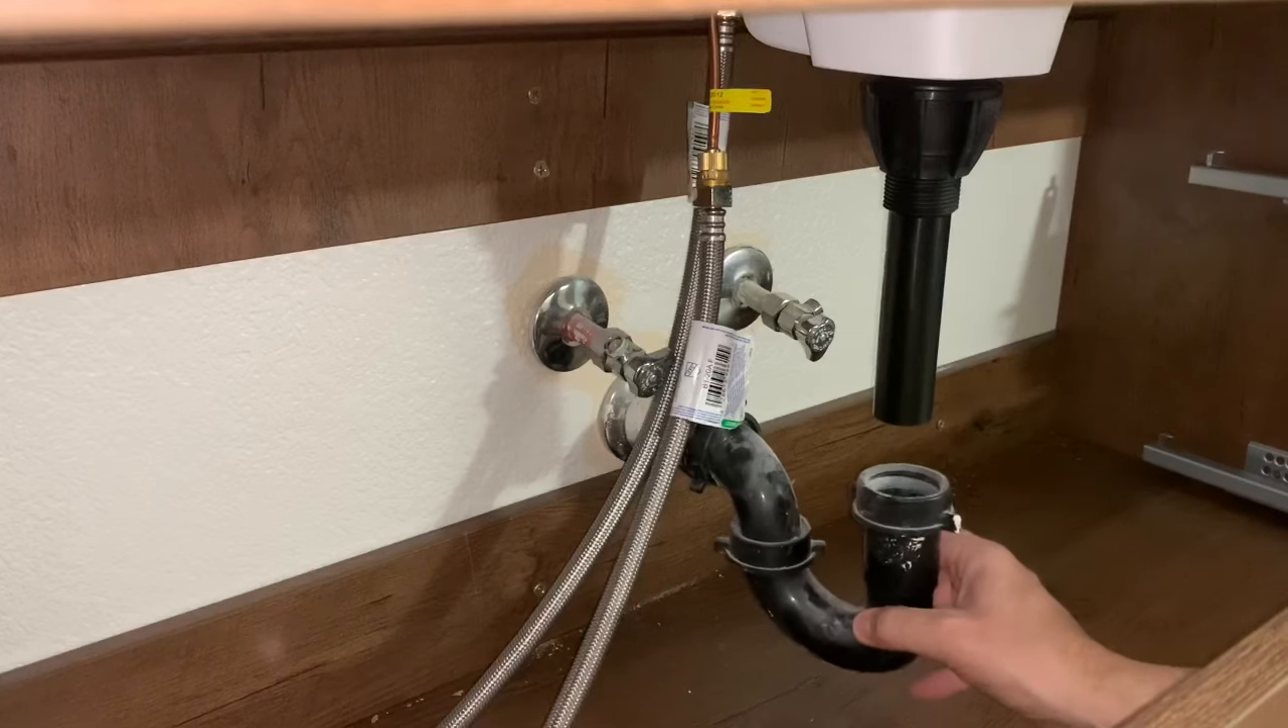Okay so as you can see I'm just kind of lining everything up here and I've got a gap here between the drain and my trap and so I need to install a trap extension.